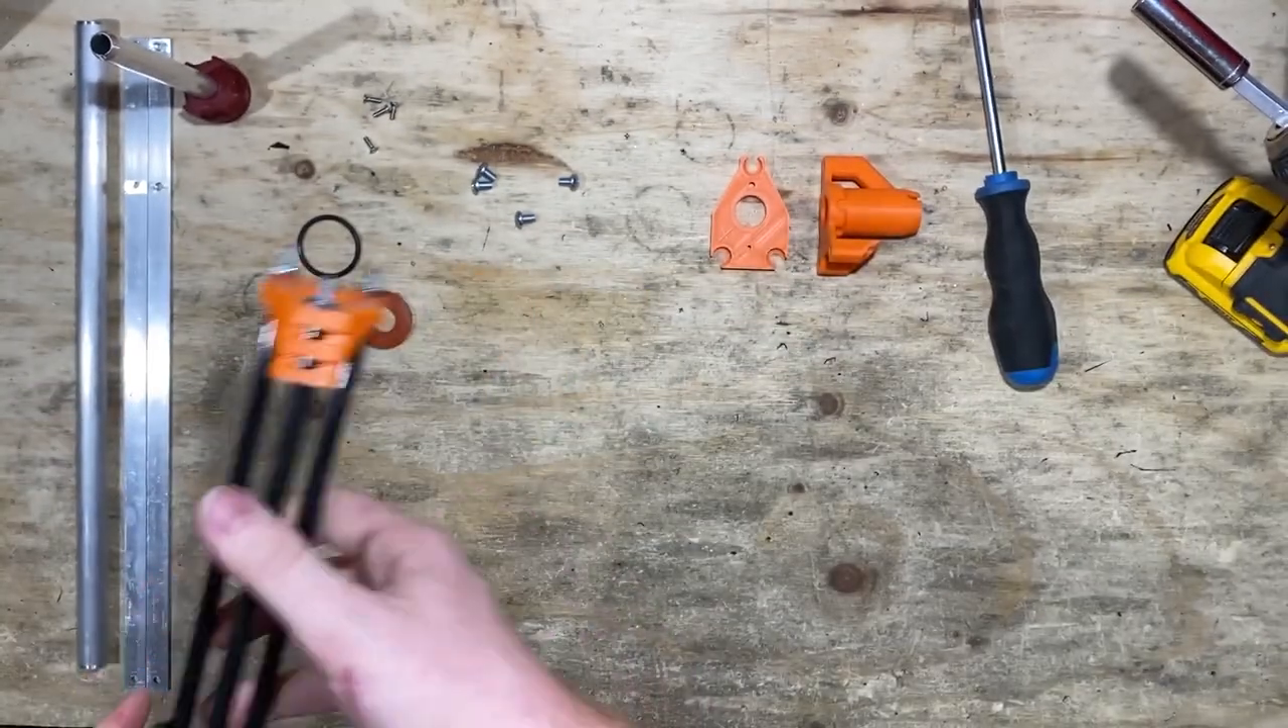We still have to put the barrel in.